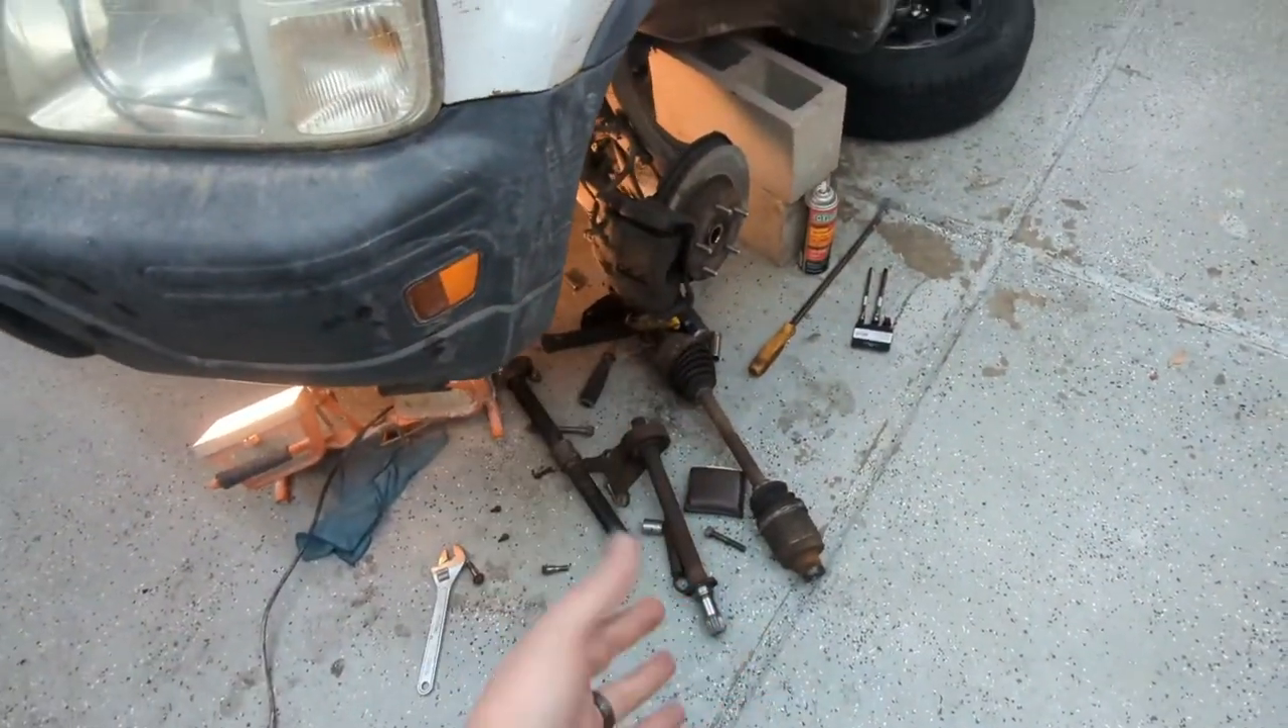Um all we have left to do is put the axles back in put the axle nuts back on.